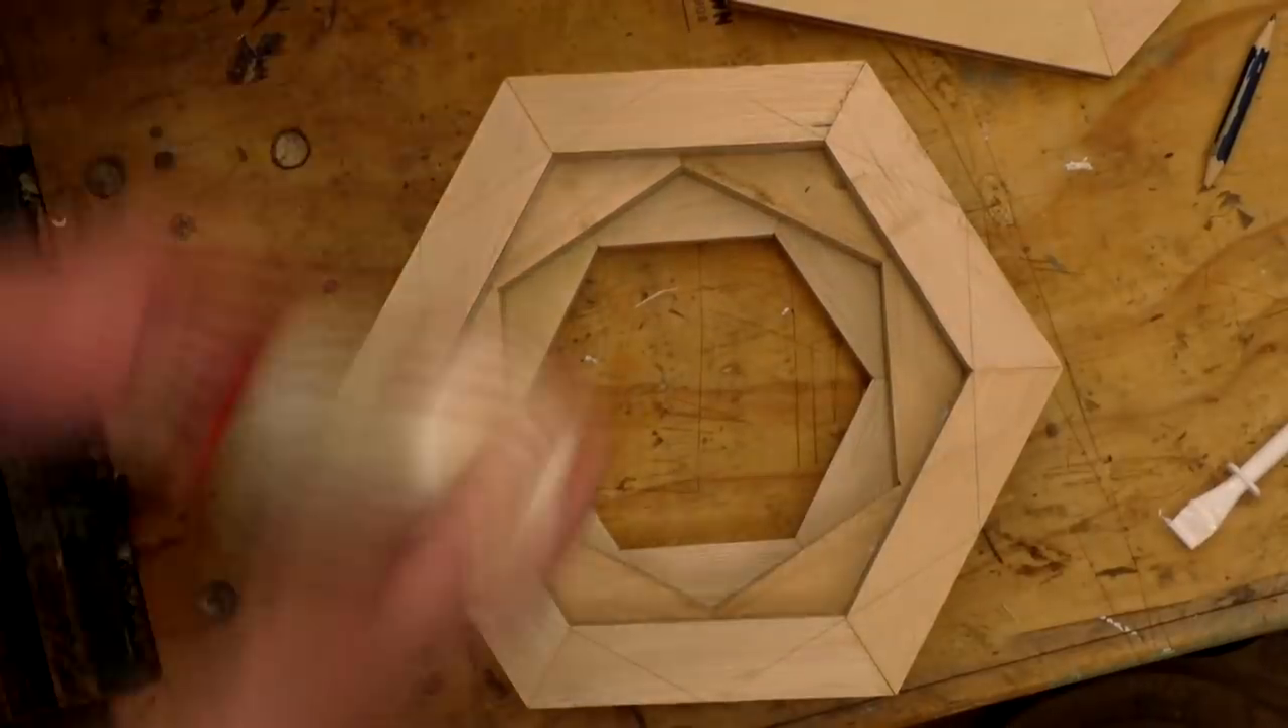I lined up all of the layers just by eye and you can see from this camera angle that it's pretty easy to get everything lined up and positioned centrally.